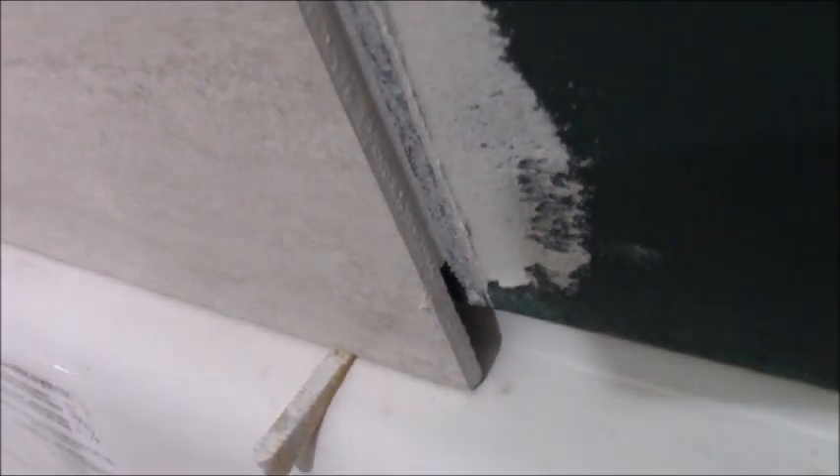So the tile actually sets on the tub with a little bit of shim there because eventually there'll be a bead of caulking along there.